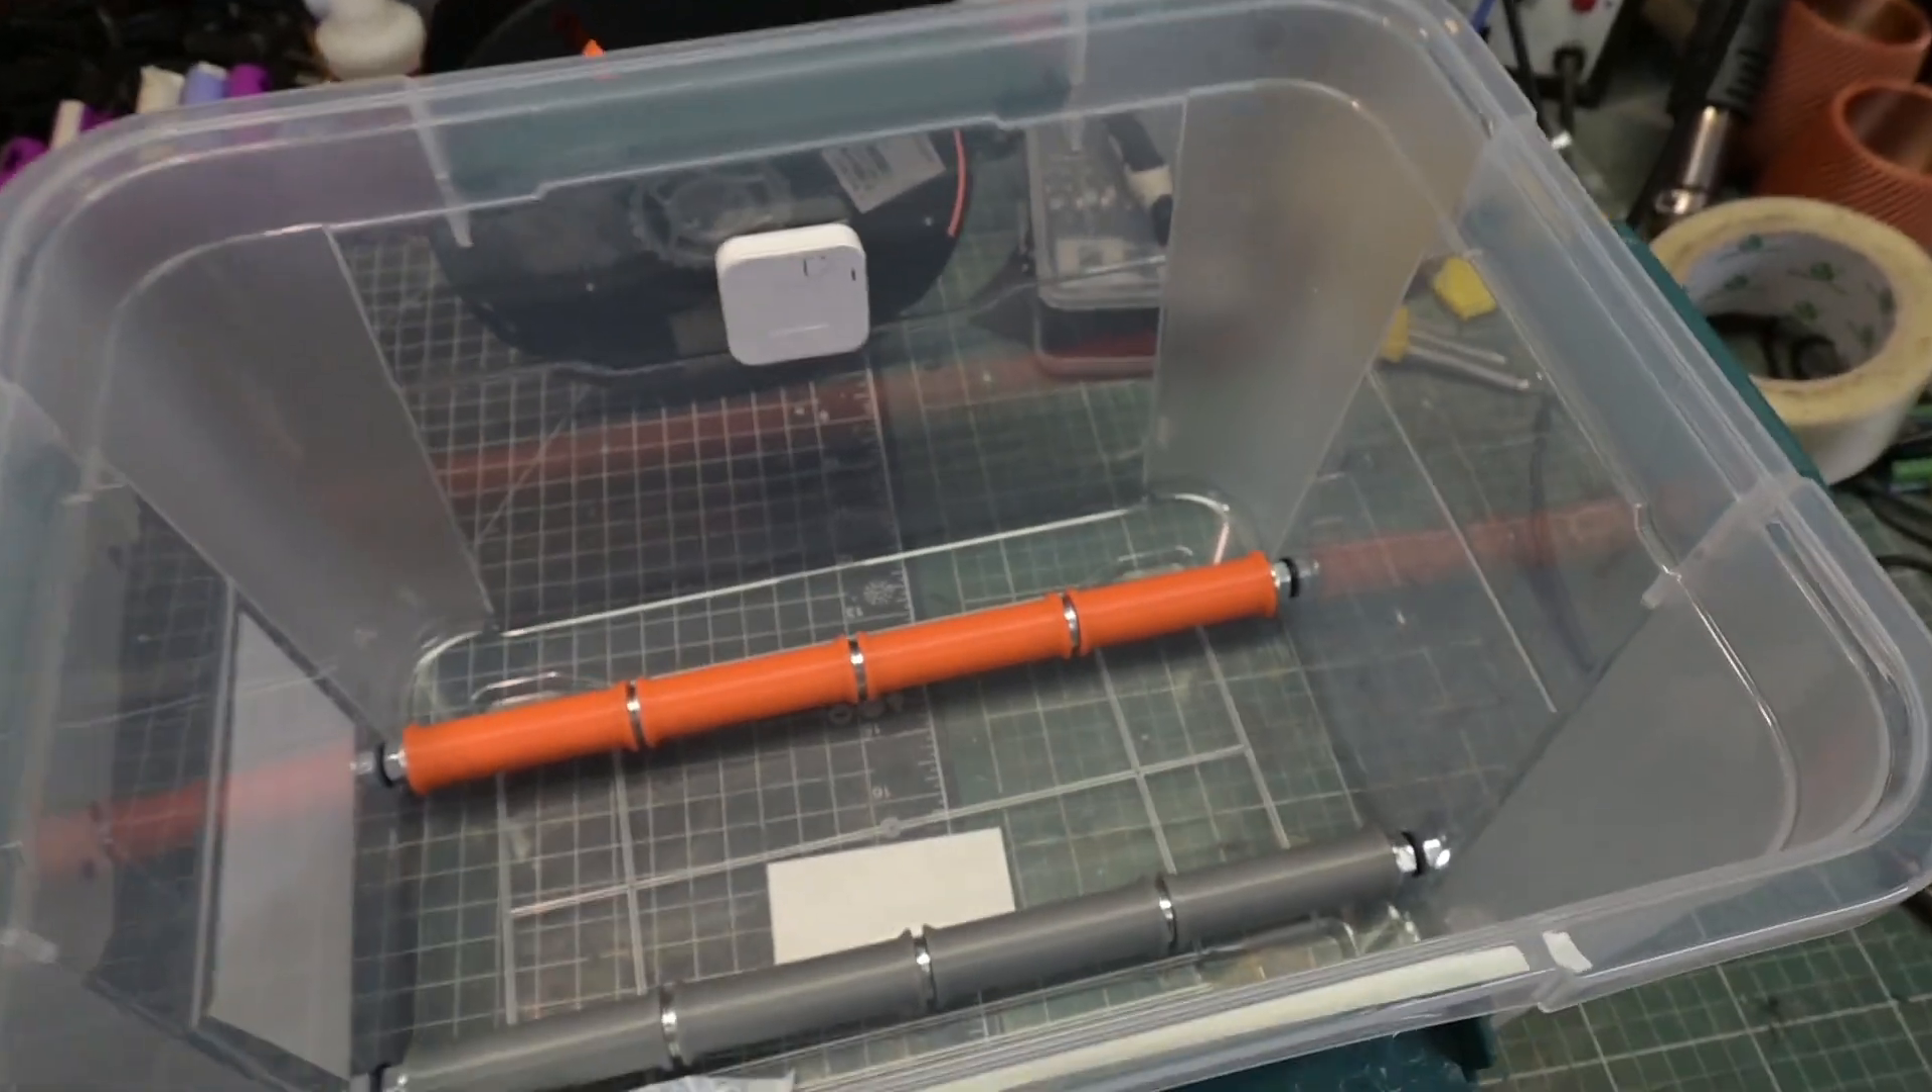And here's one I prepared earlier with the rollers already in.